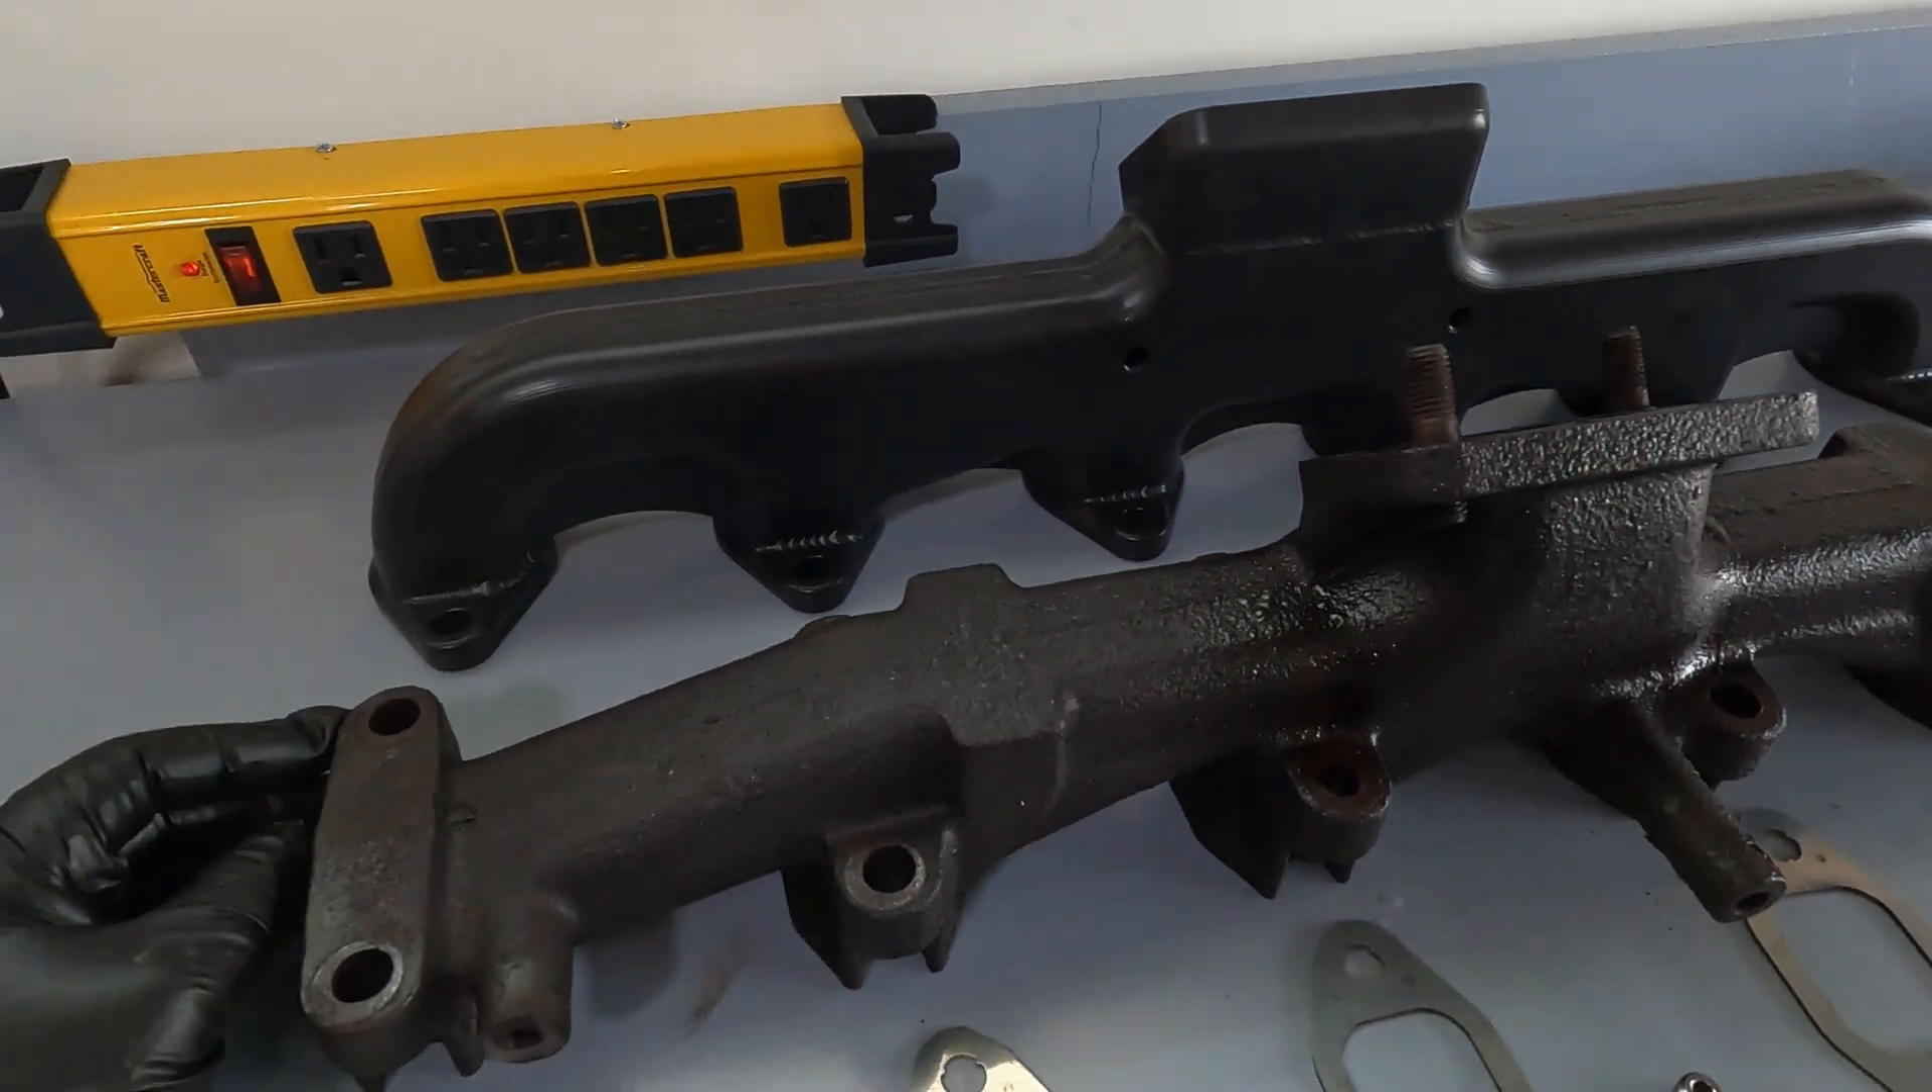Okay so now we've got the old manifold off and I just I'm gonna put them side by side just for a comparison here.